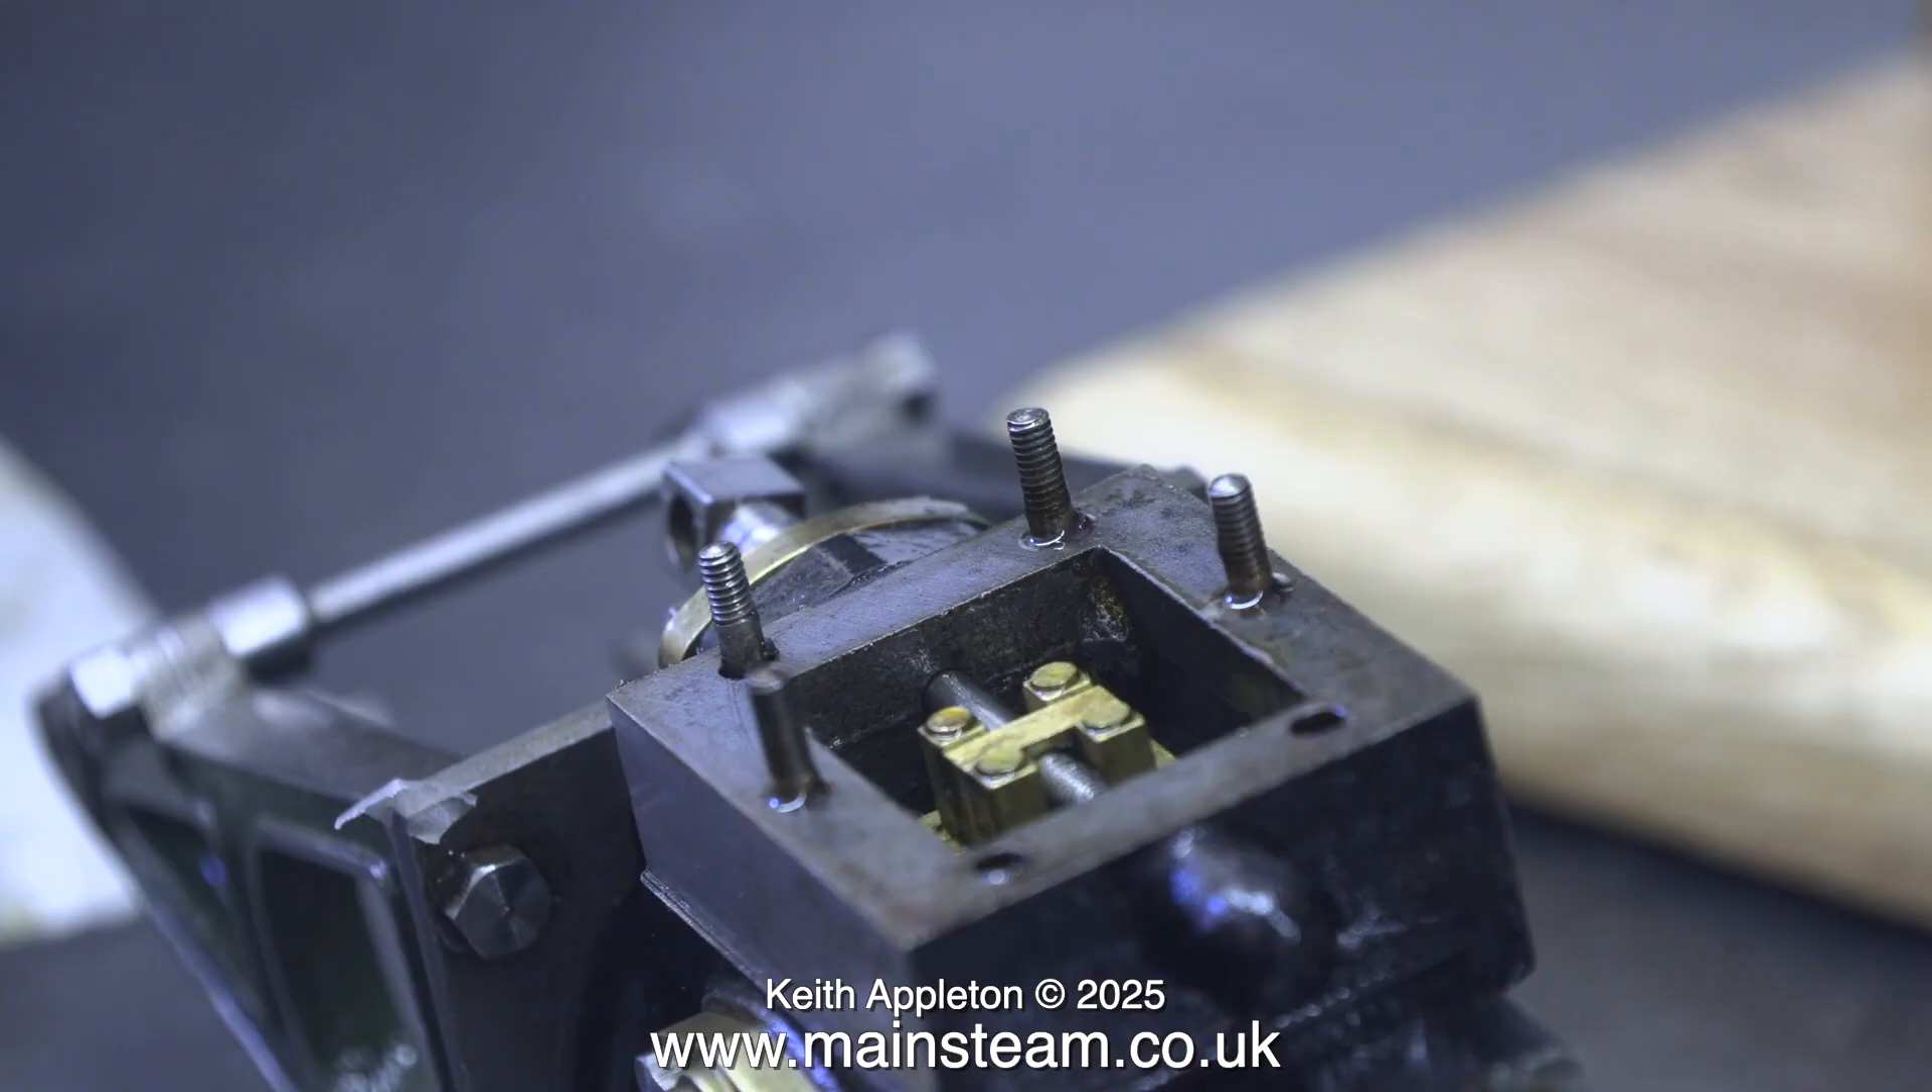But with all the fixings out of the way, with a bit of leverage, I removed the cover altogether.